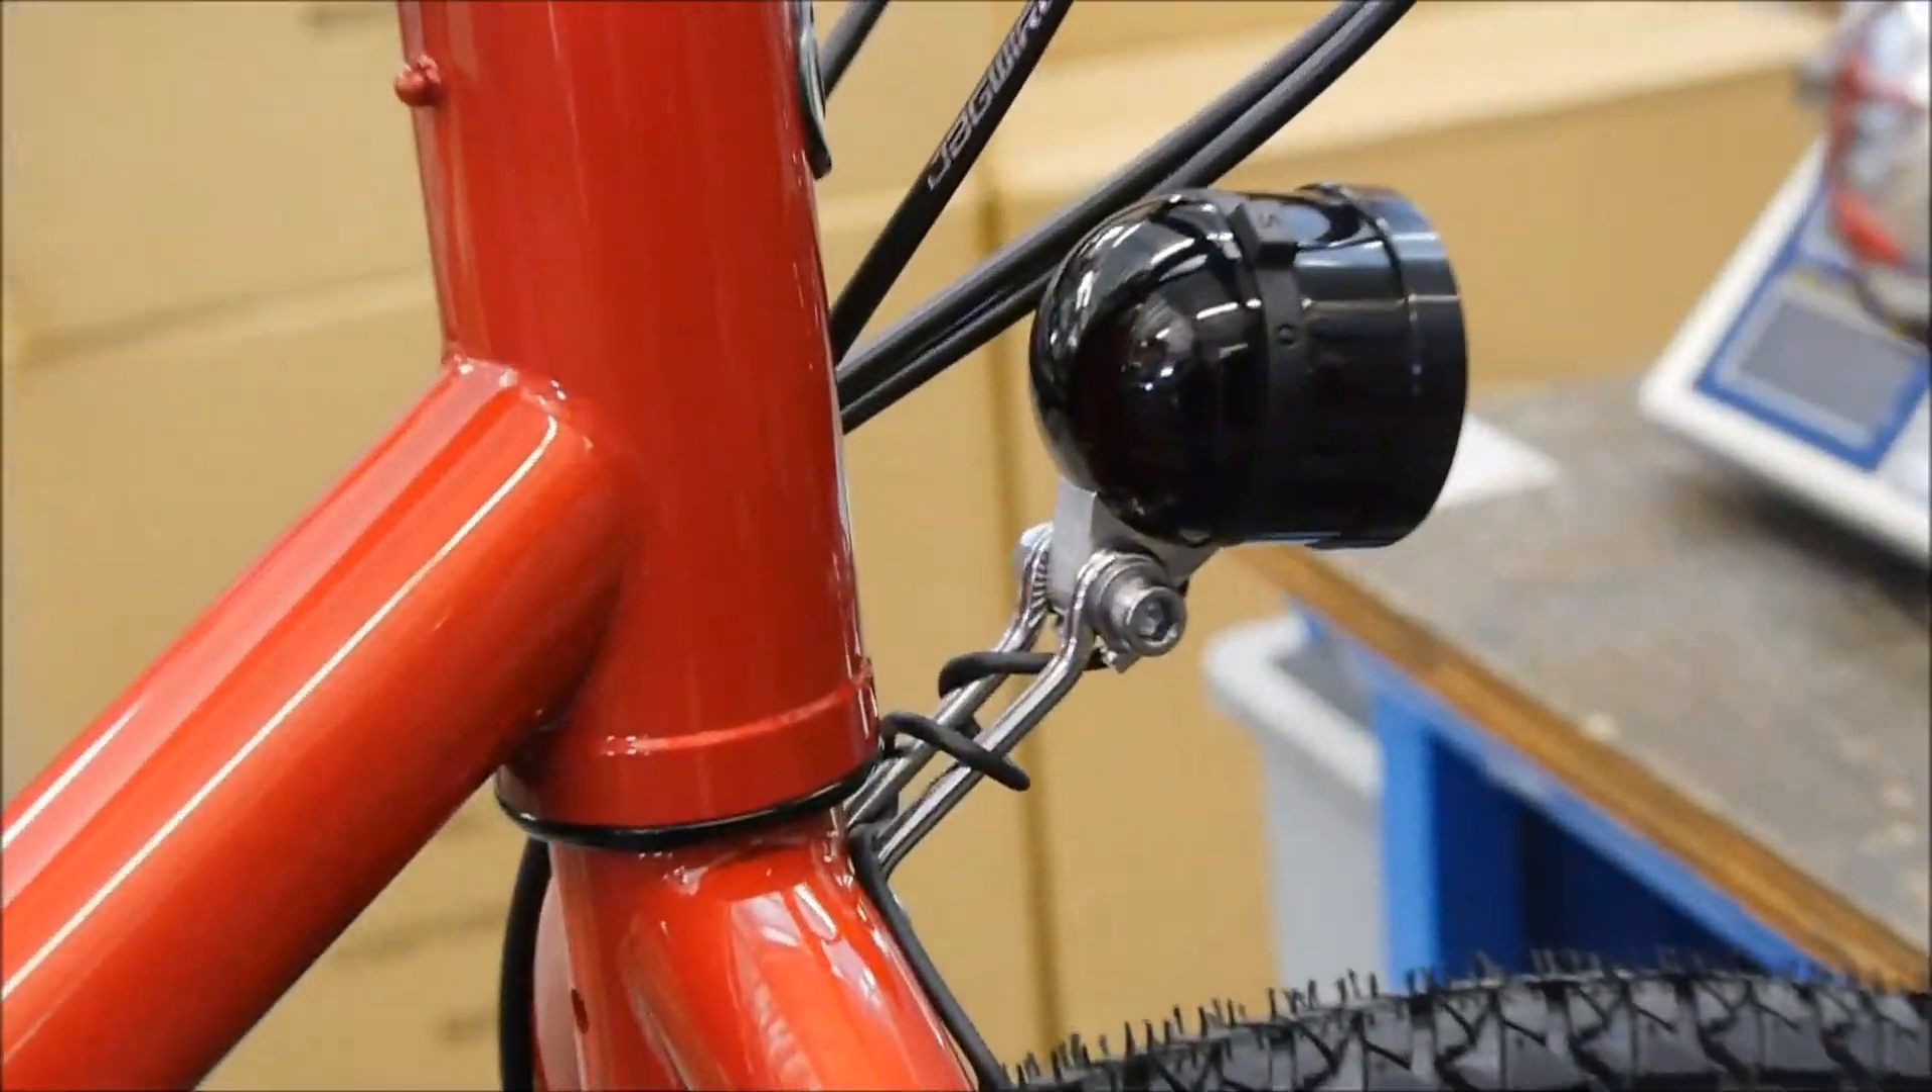Now we've also shown the Edelux light is already mounted onto the fork crown. There were two bolts that came in the package.